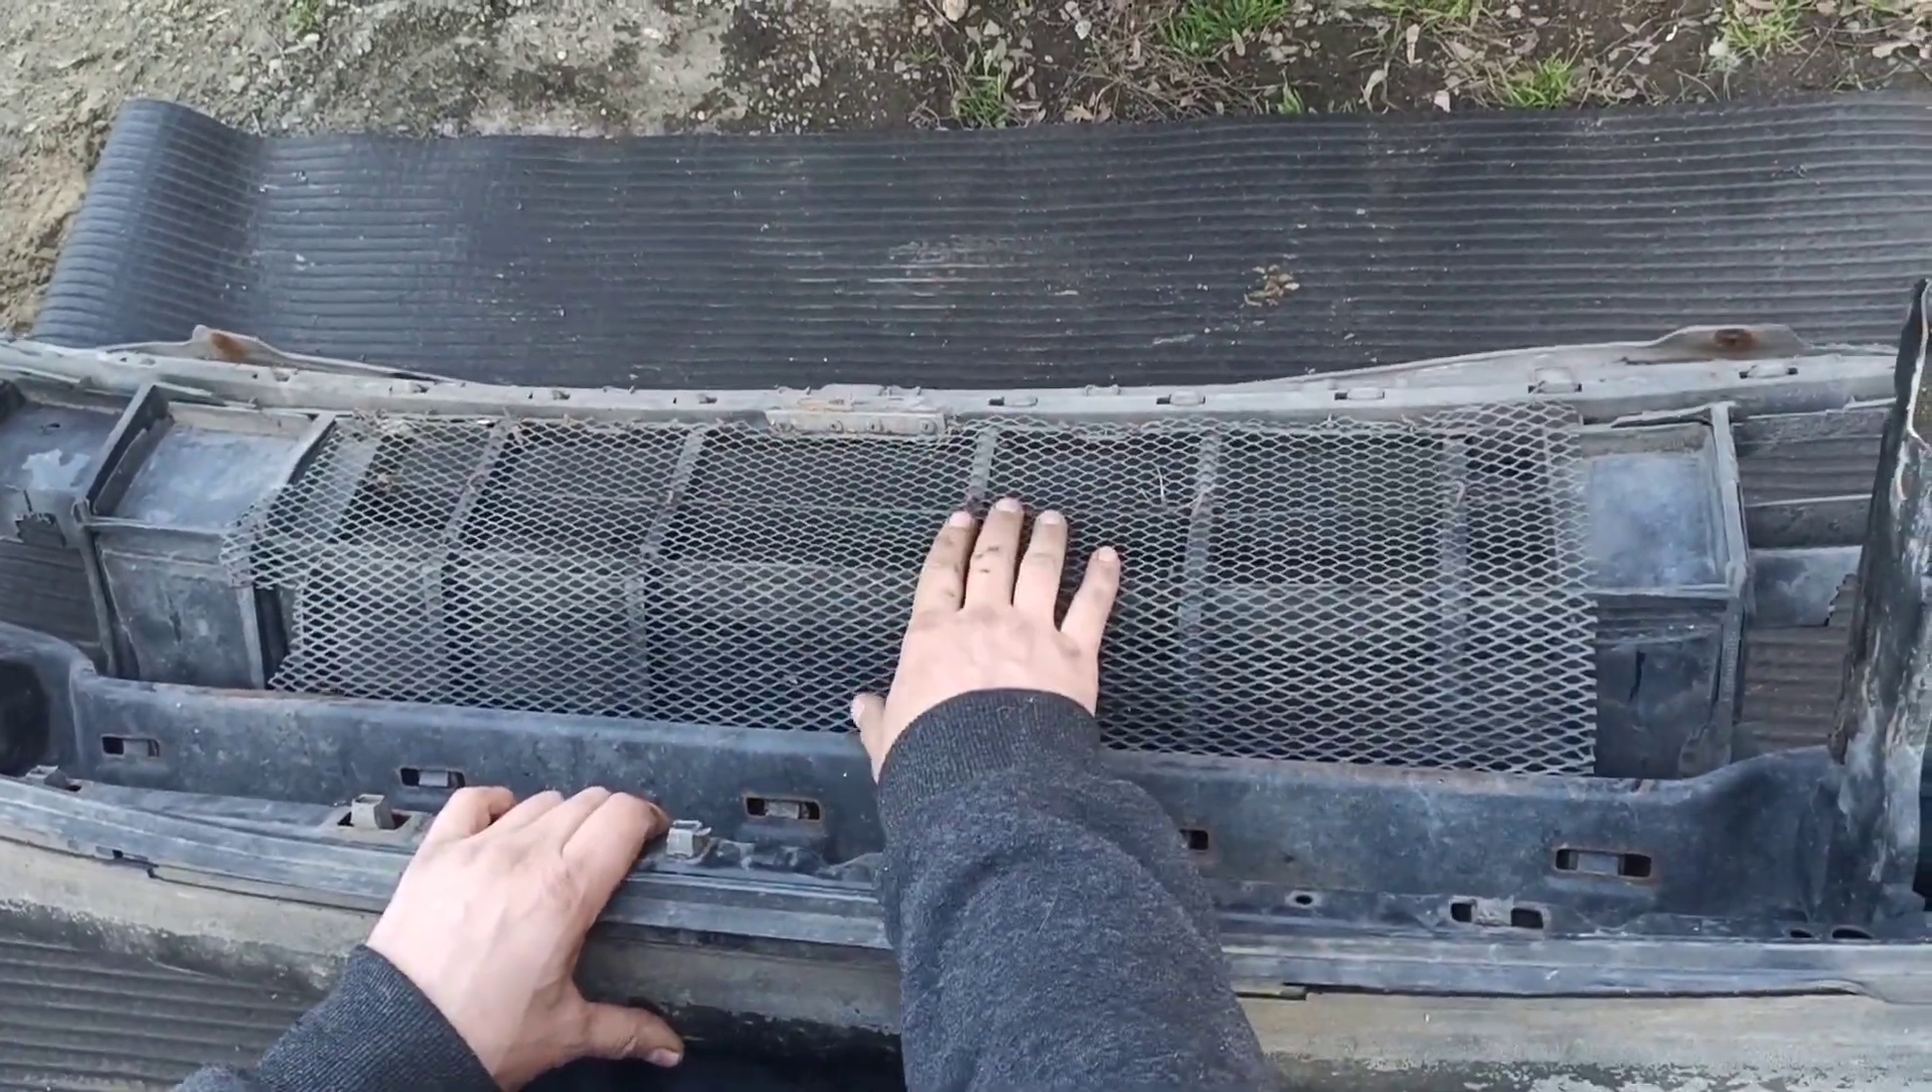Здесь уже стоит сеточка. И вот эта сеточка очень хорошо держит этот бампер.